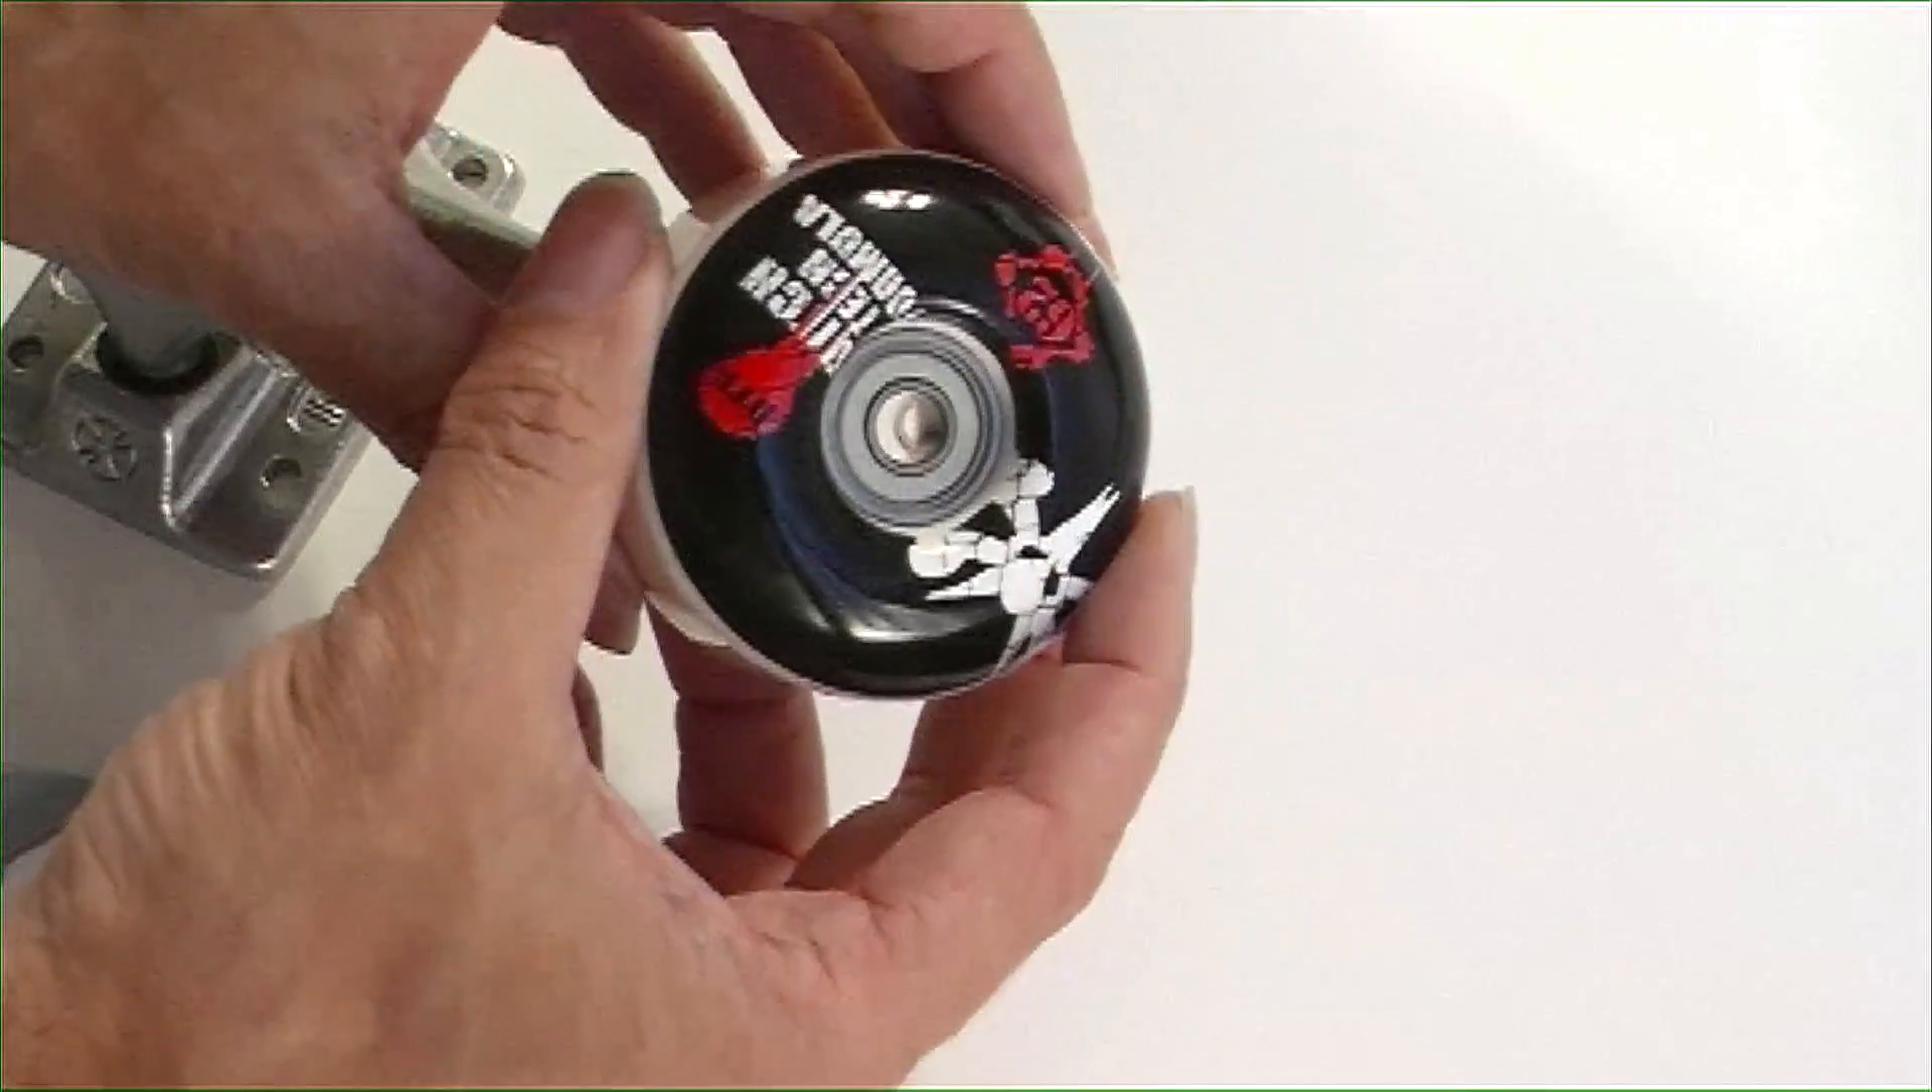Get it in there real good. and then you slide off the axle and as you can see the bearing is mounted and it goes pretty far into the wheel there.